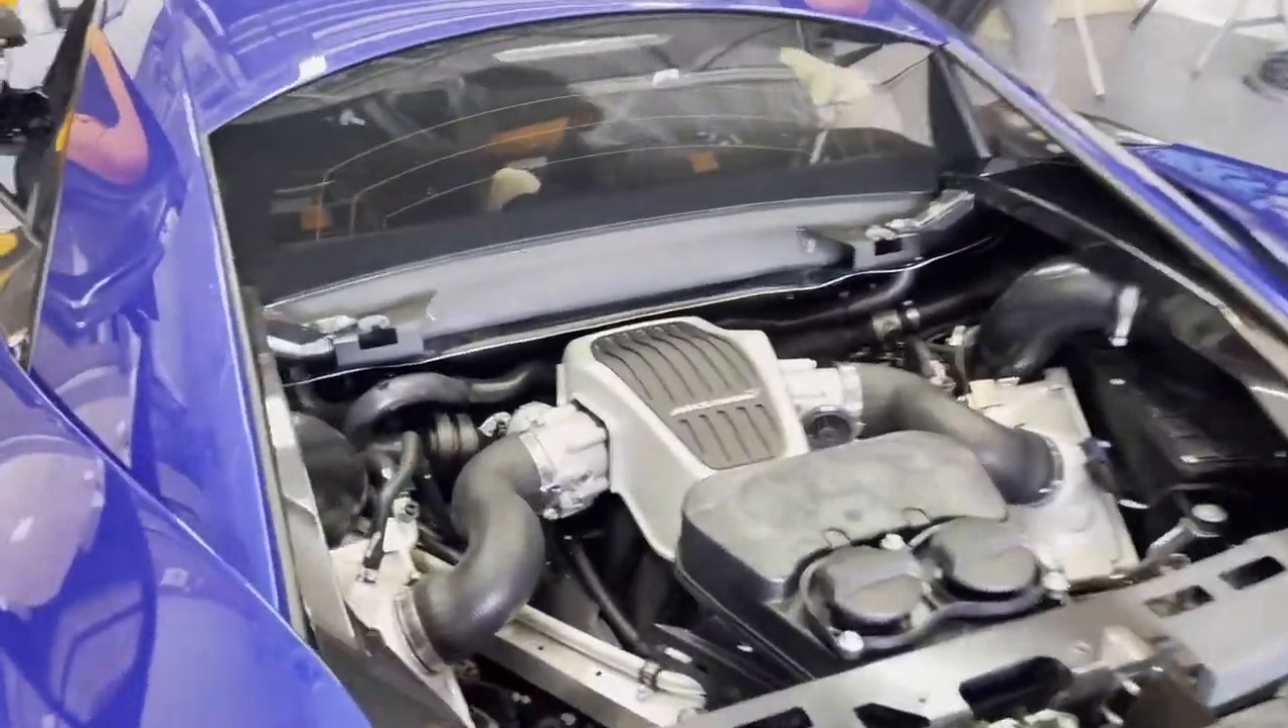Top panel is off exposed engine right there.